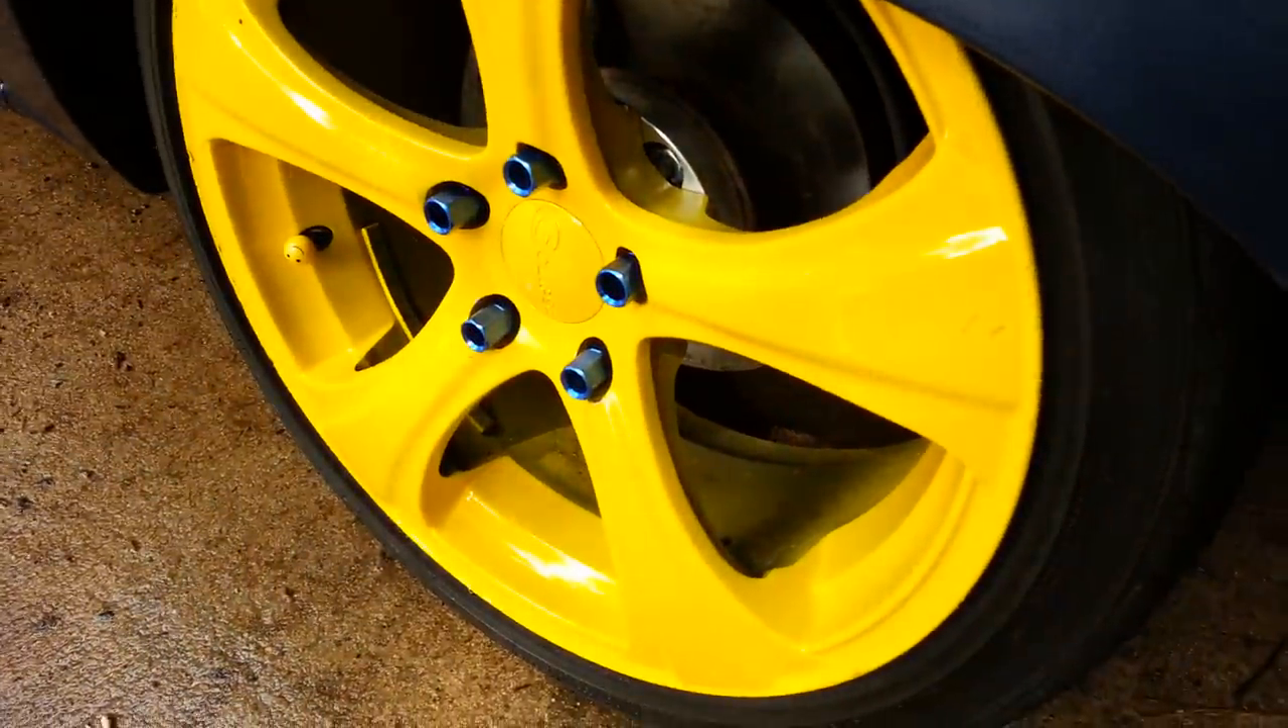So there's my truck all purdified lug nuts done.